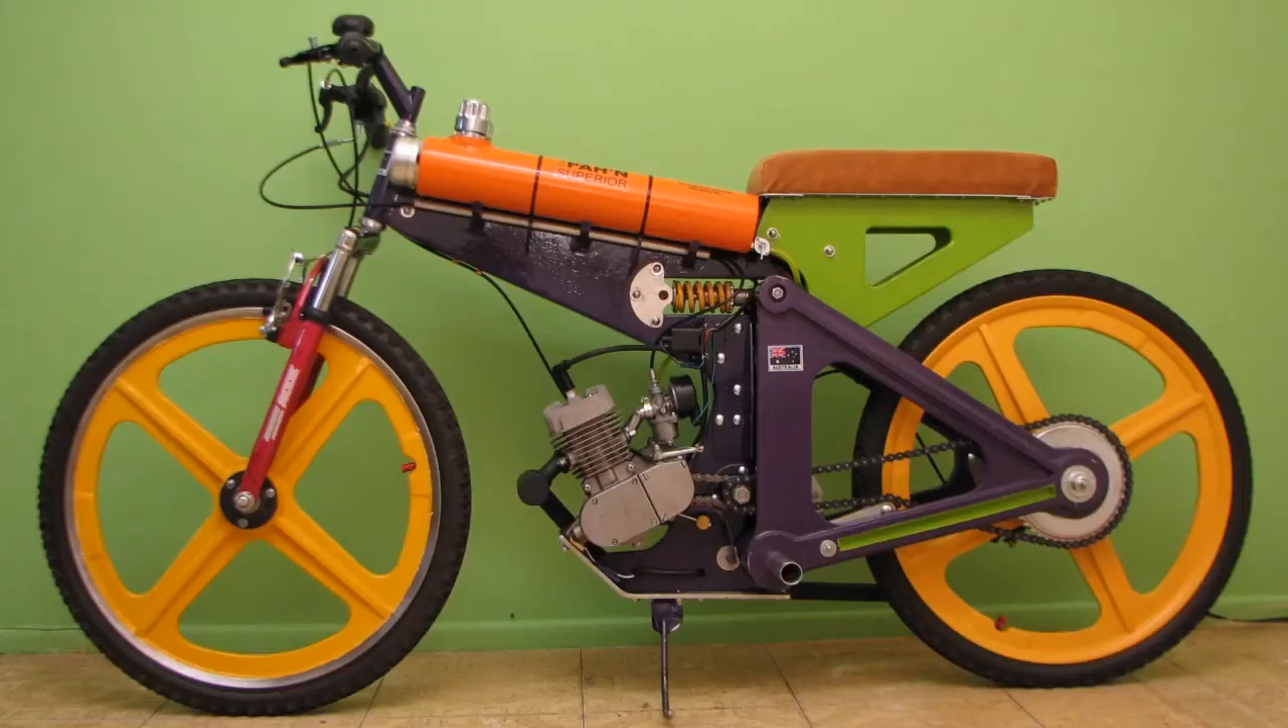The world's fastest purple plywood moped is now fully assembled.